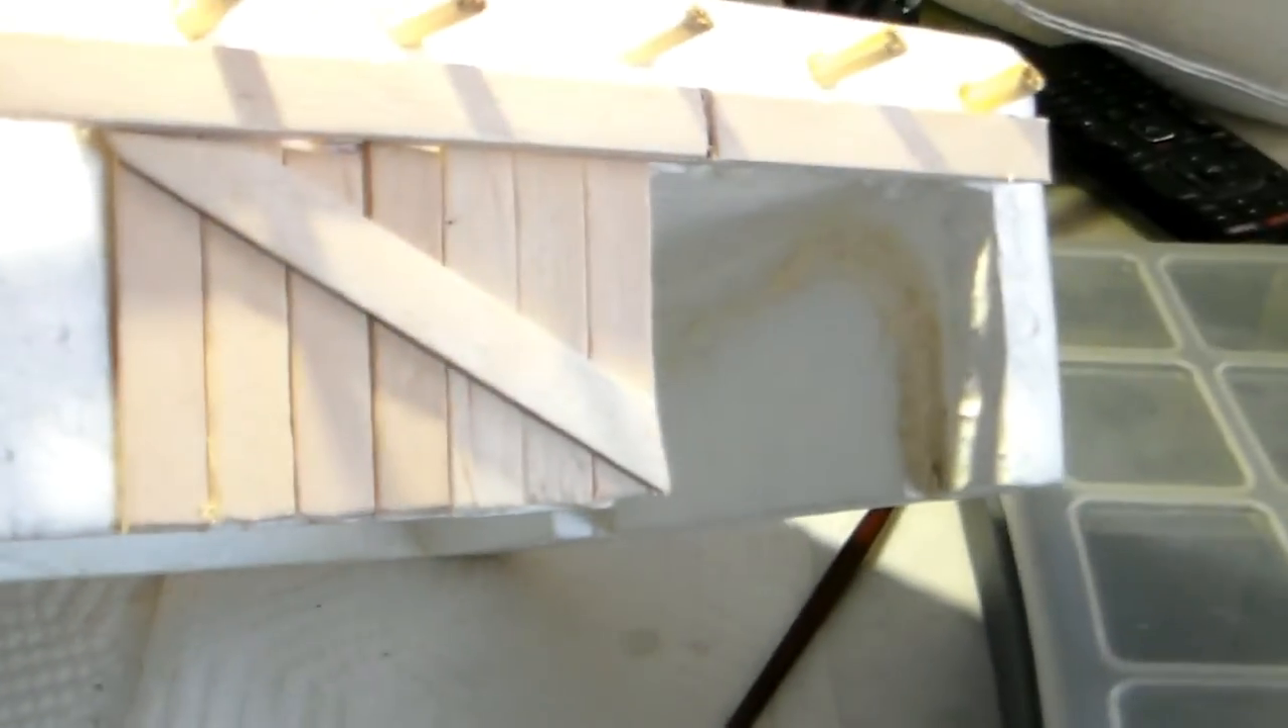Anyway, and on the front here we've put the start of a big rolling sliding door.